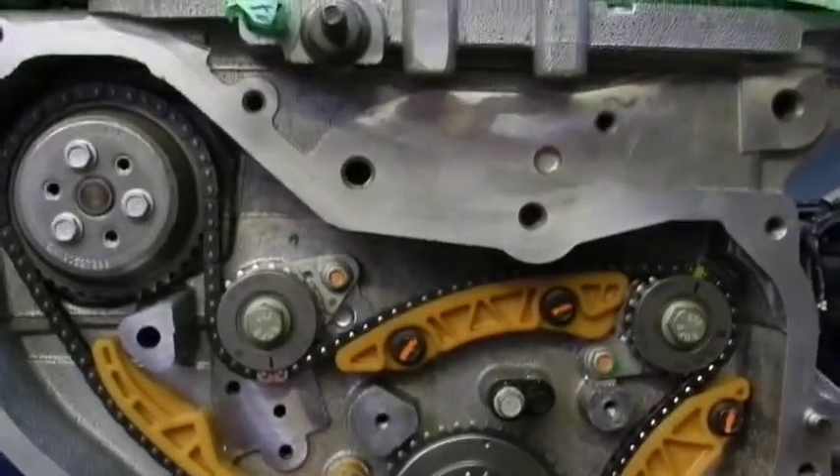As you can see I've got the drive chain back in place.